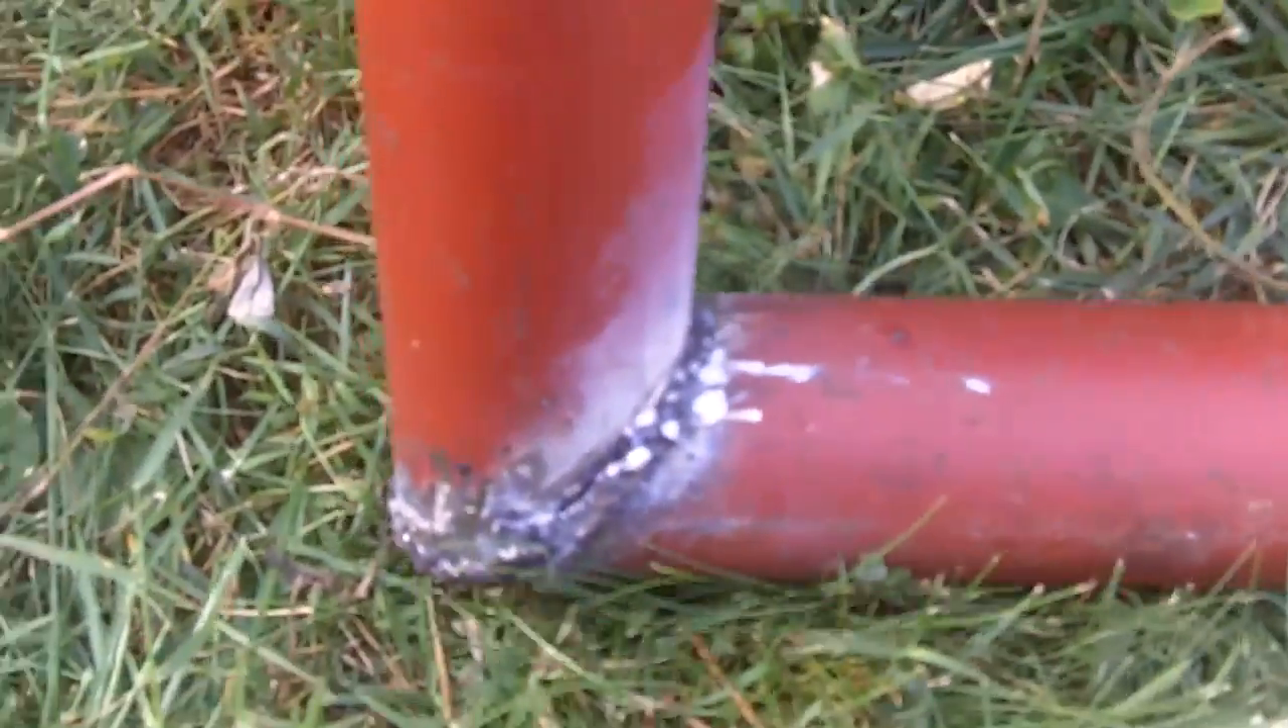Alright so I've got the two pieces of pipe welded together and it's approximately a 90 degree angle.